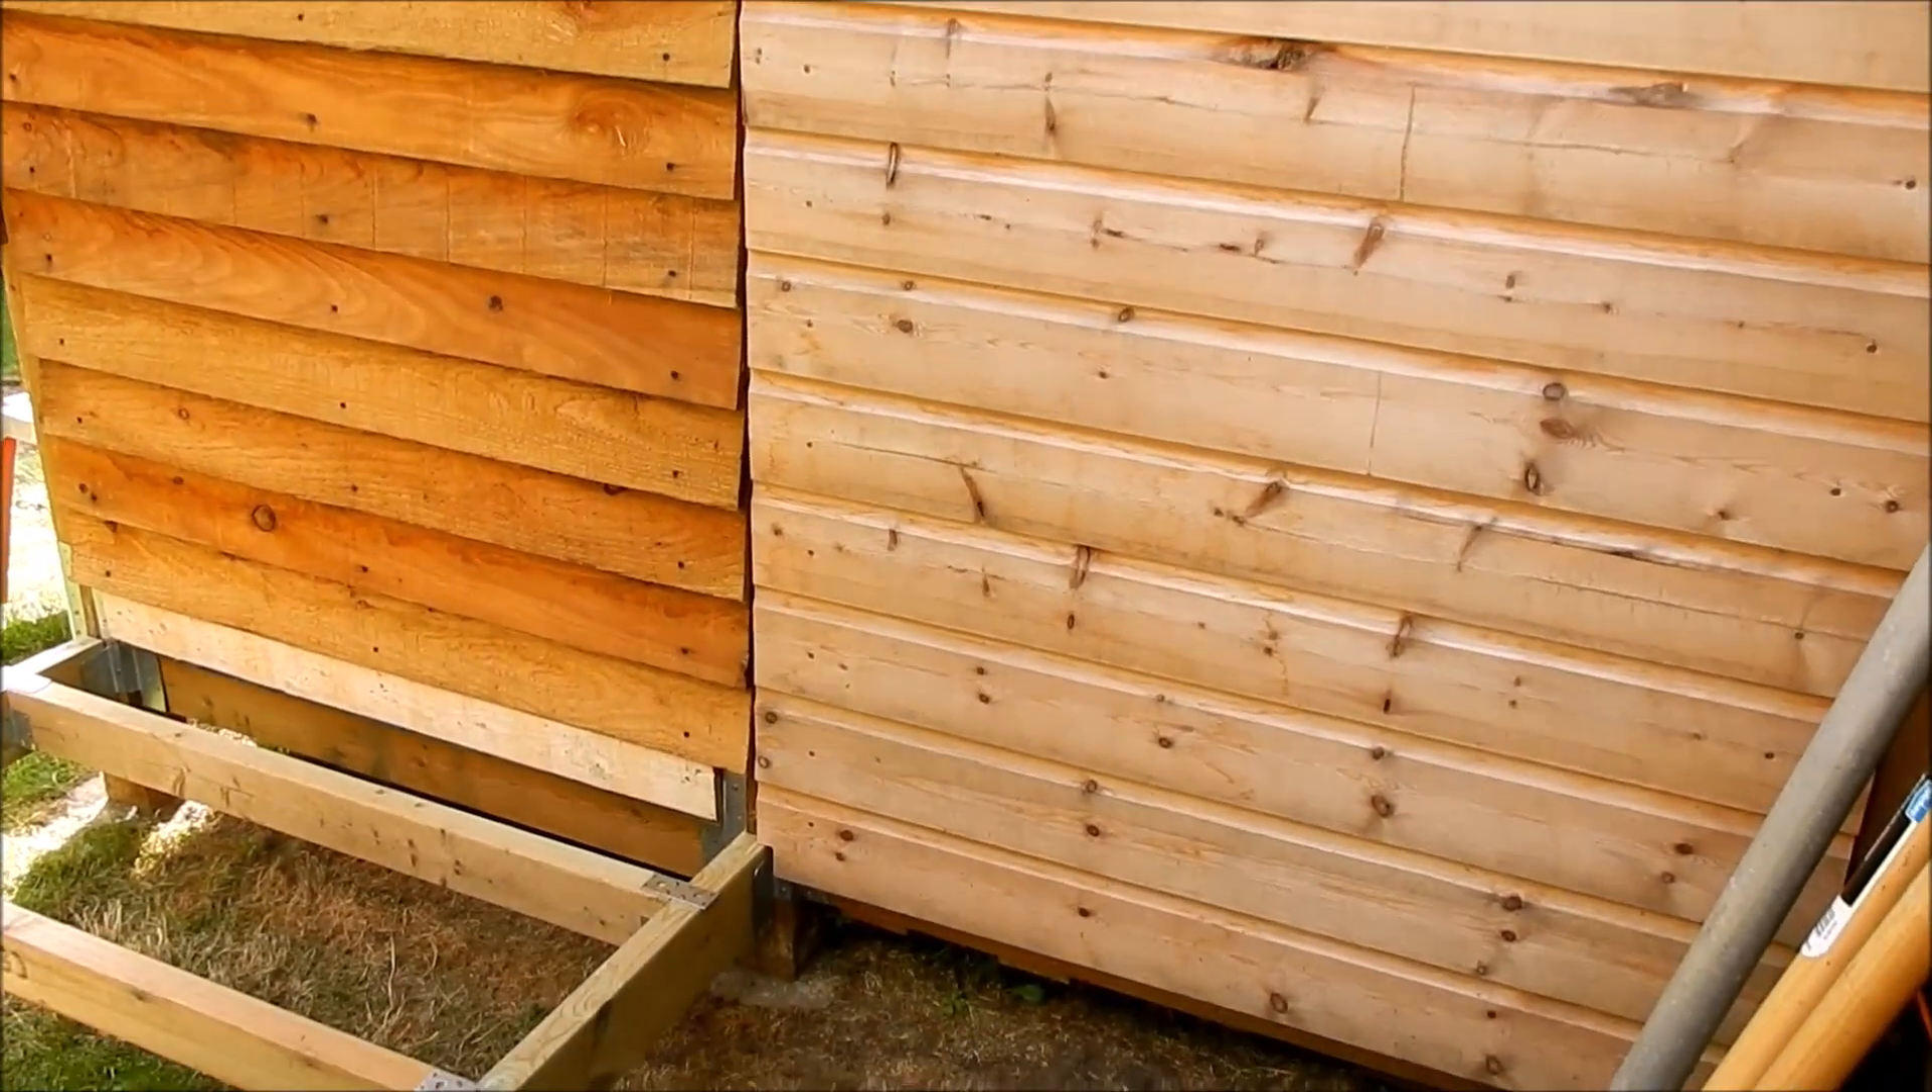The floor unit is done bar the floor boards of course.